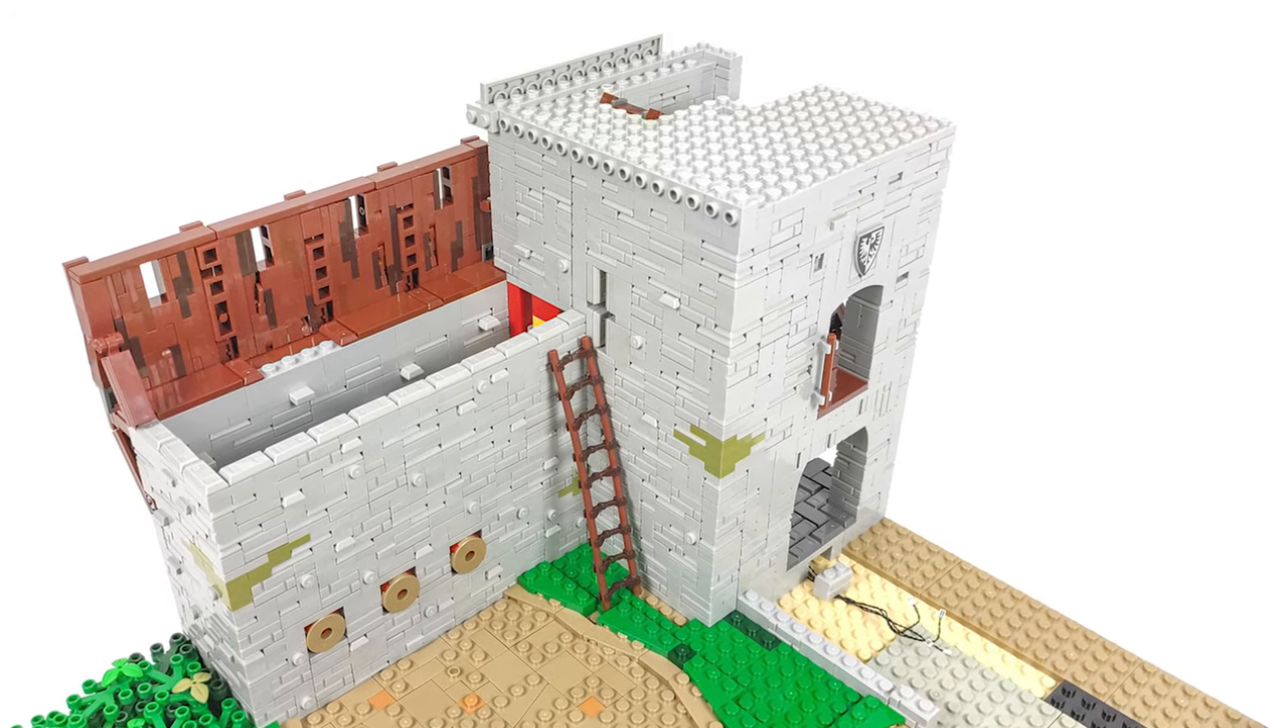Moving on to the highest part of the build the tower isn't of course yet completed but I made the main structure and finished it up from the top with plates.